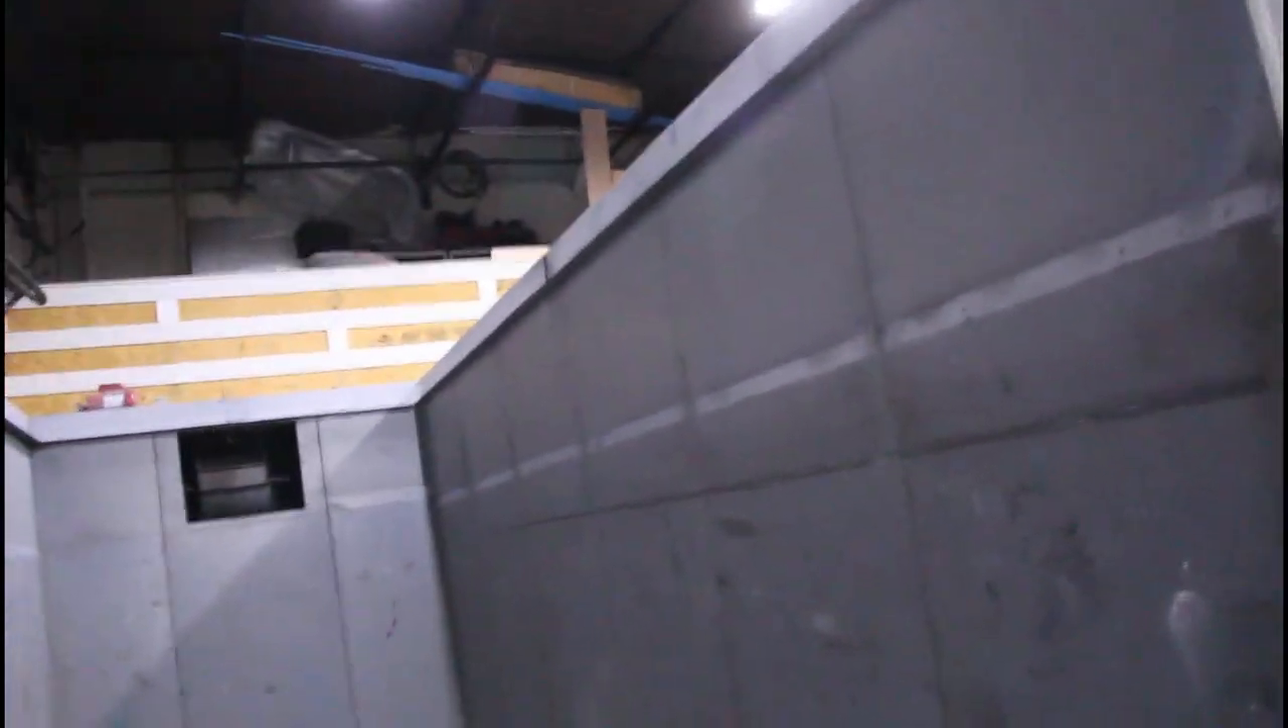He actually put all the sidewall panels together this morning.